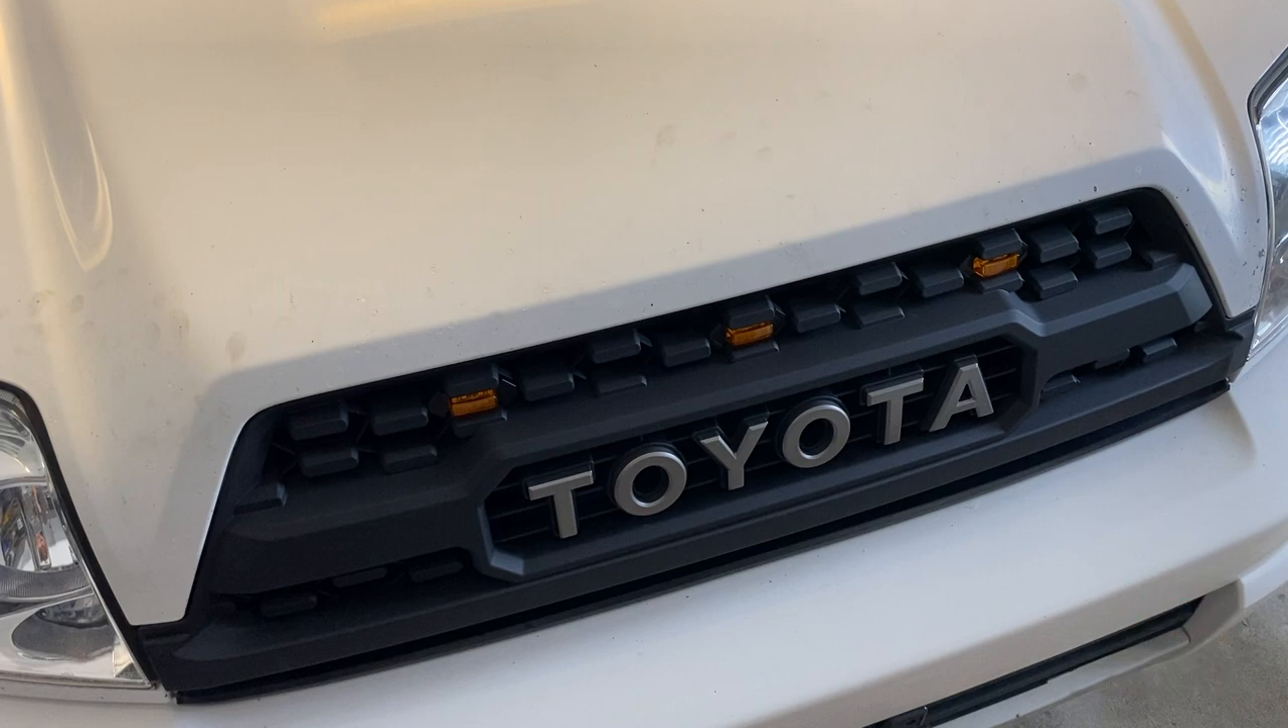You can then reinstall the screws with the screw heads facing out and that's it you've now successfully installed your forerunner trd pro grill.